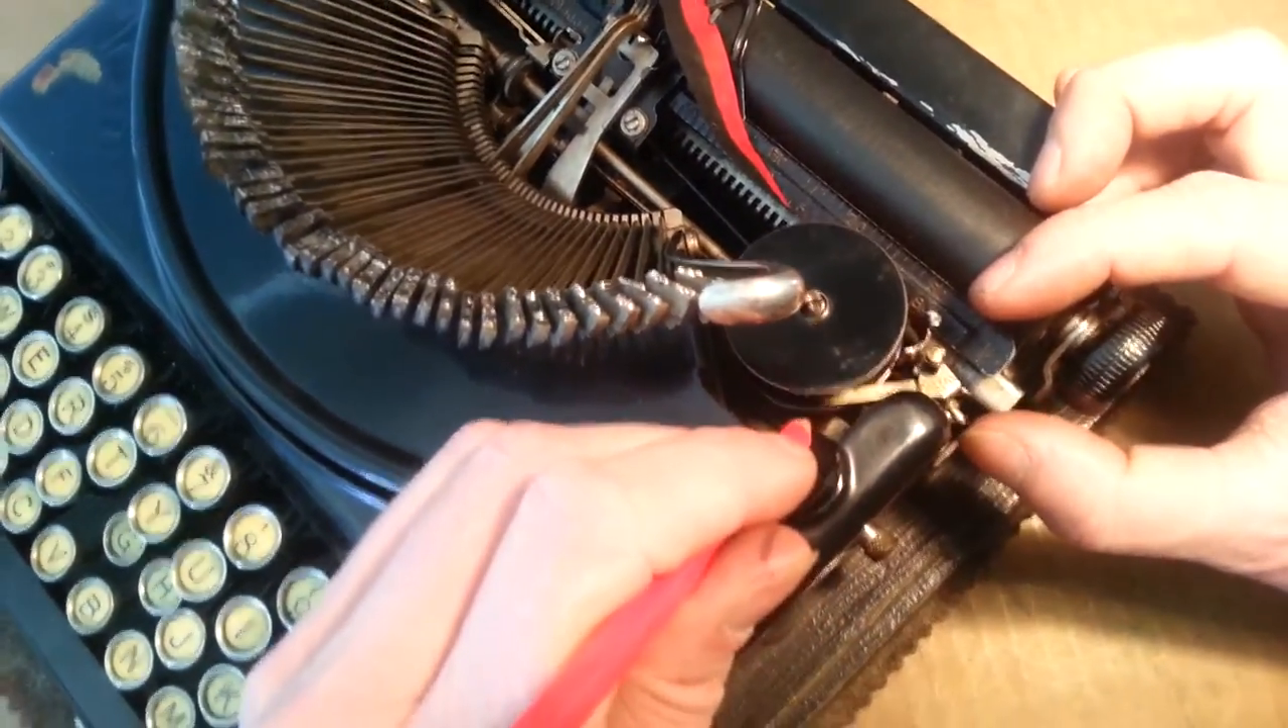So now, we have our ribbon spool on there and the whole thing is inside, right?